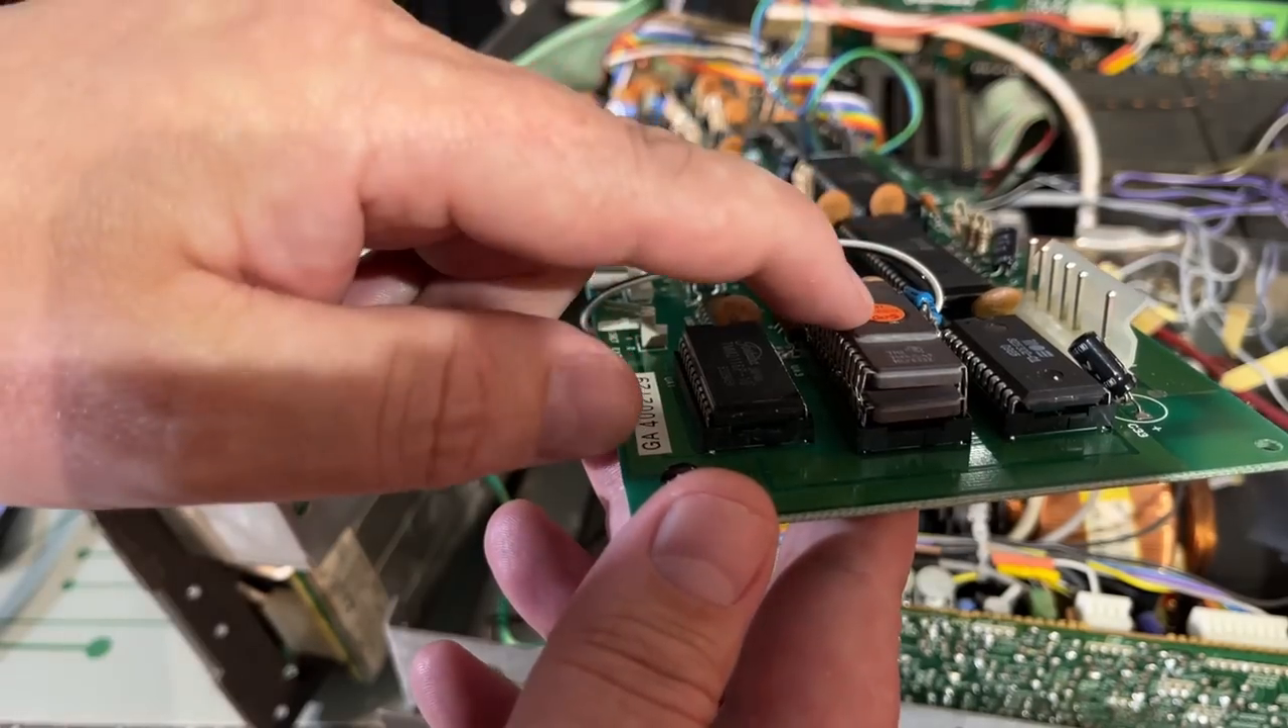Here's a couple of EEPROMs that has been stacked up on each other.